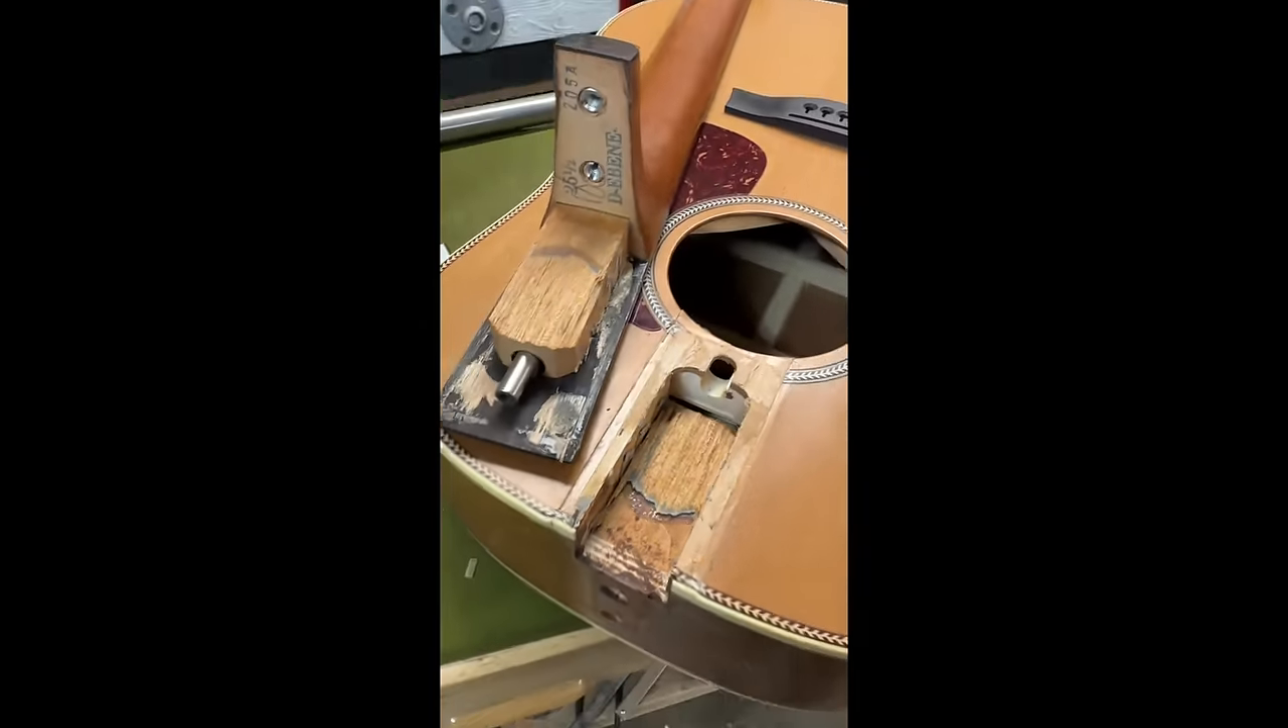This is the first footage I have of the repair after I took the neck off.